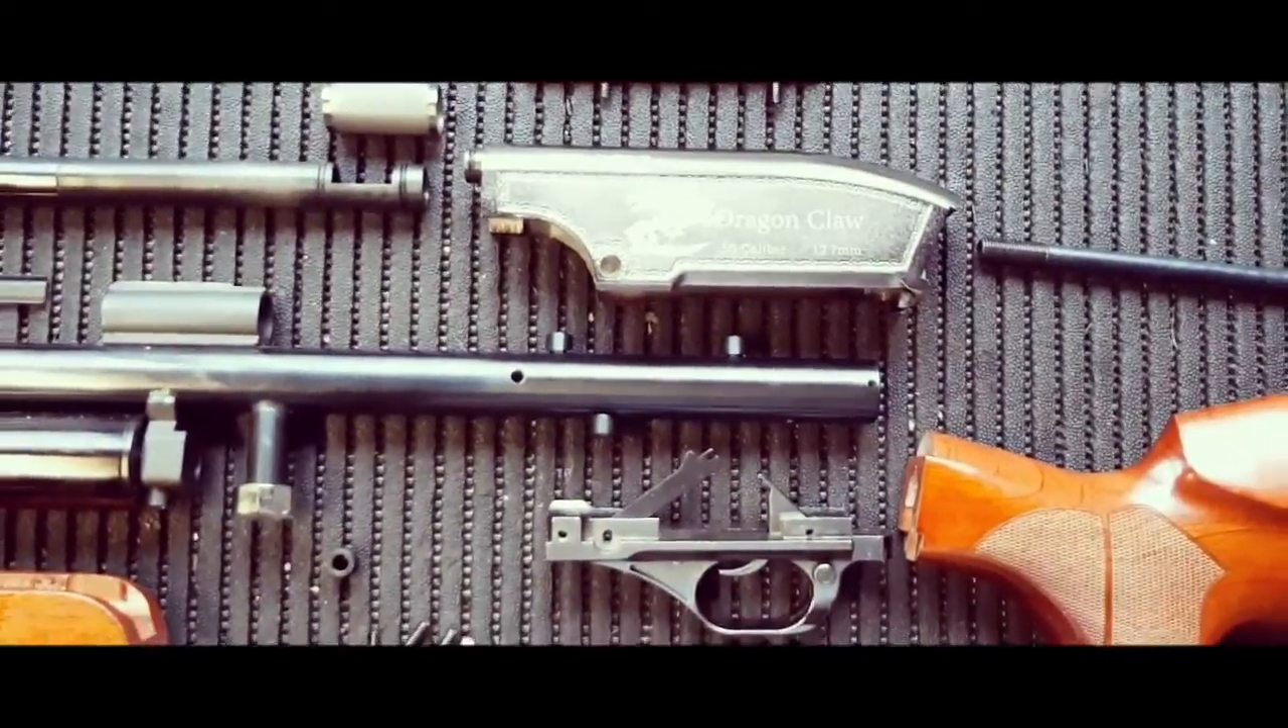Alright, so this is now the whole Dragon Claw 500cc version that has been torn down to its individual parts.